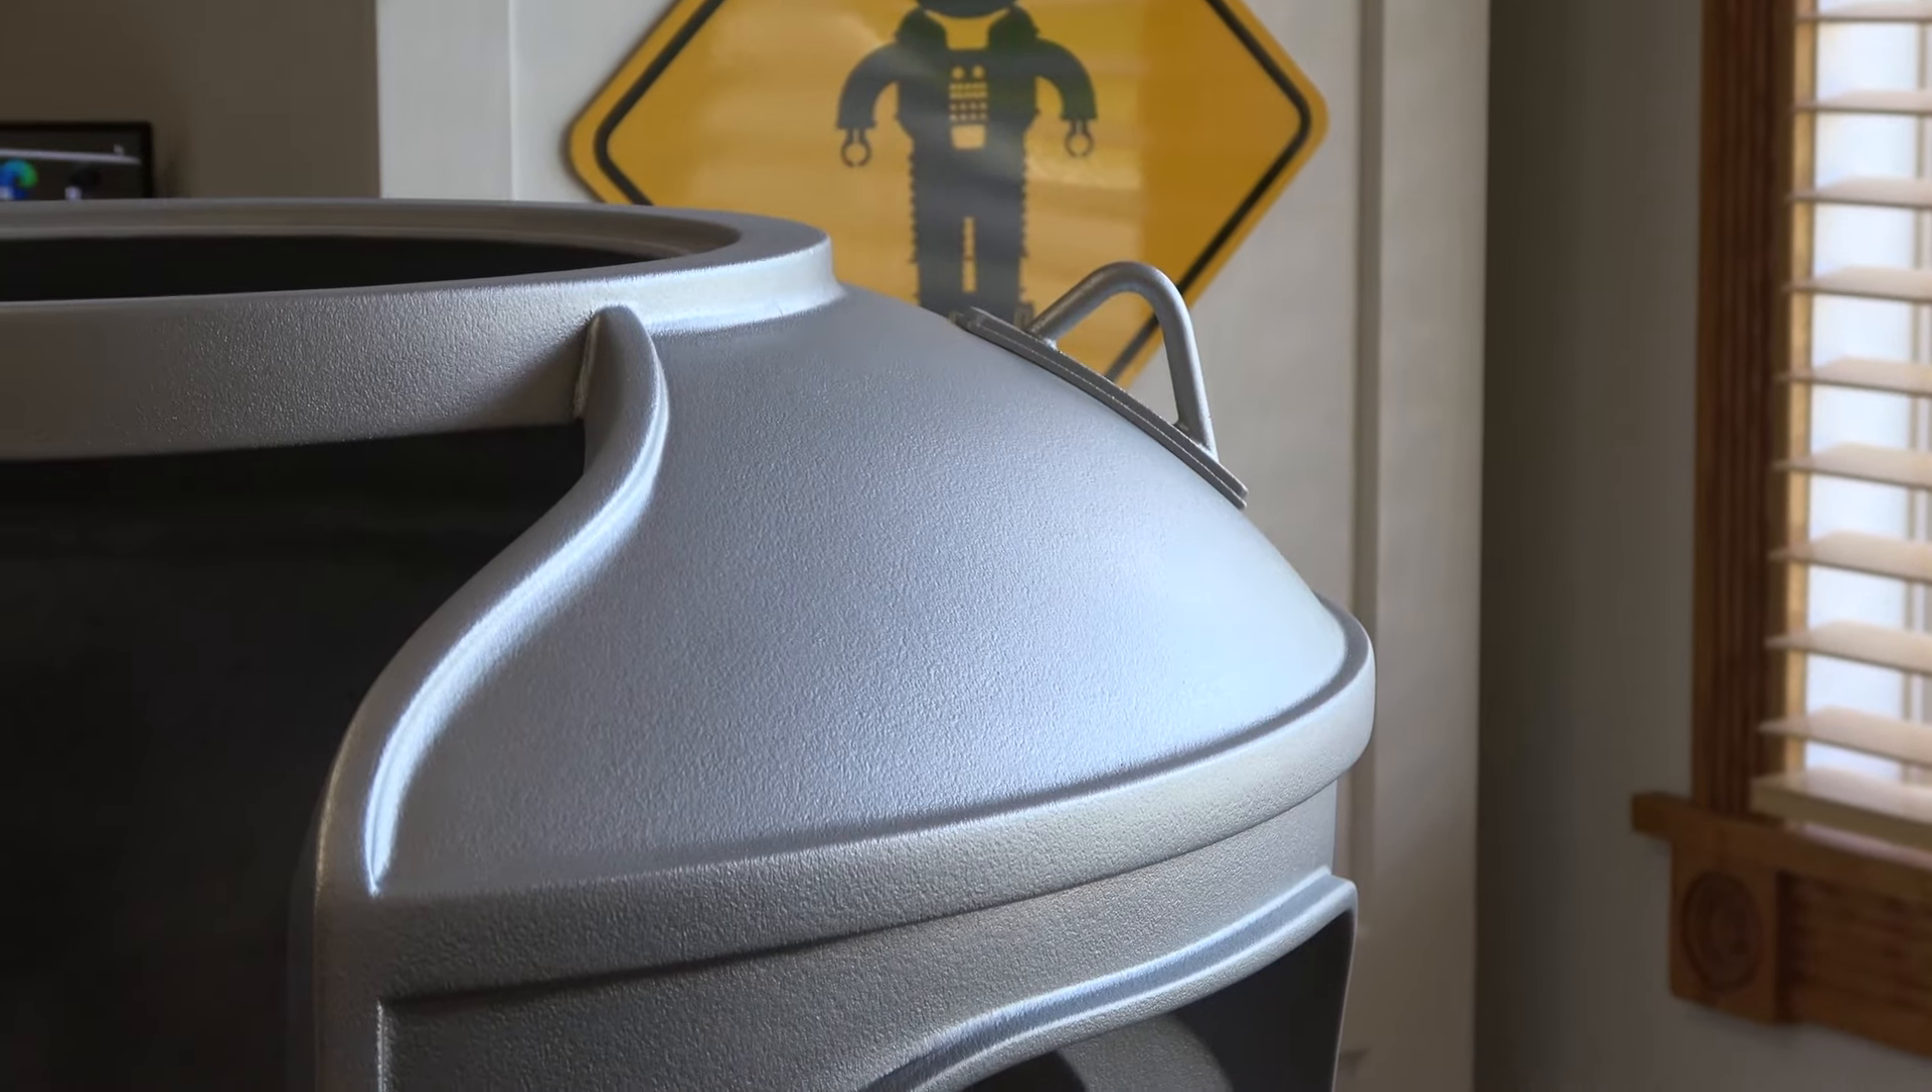And I got the torso hooks on at the top here, as you can see. So I made sure those were on there before I did the final finish coats and stuff.